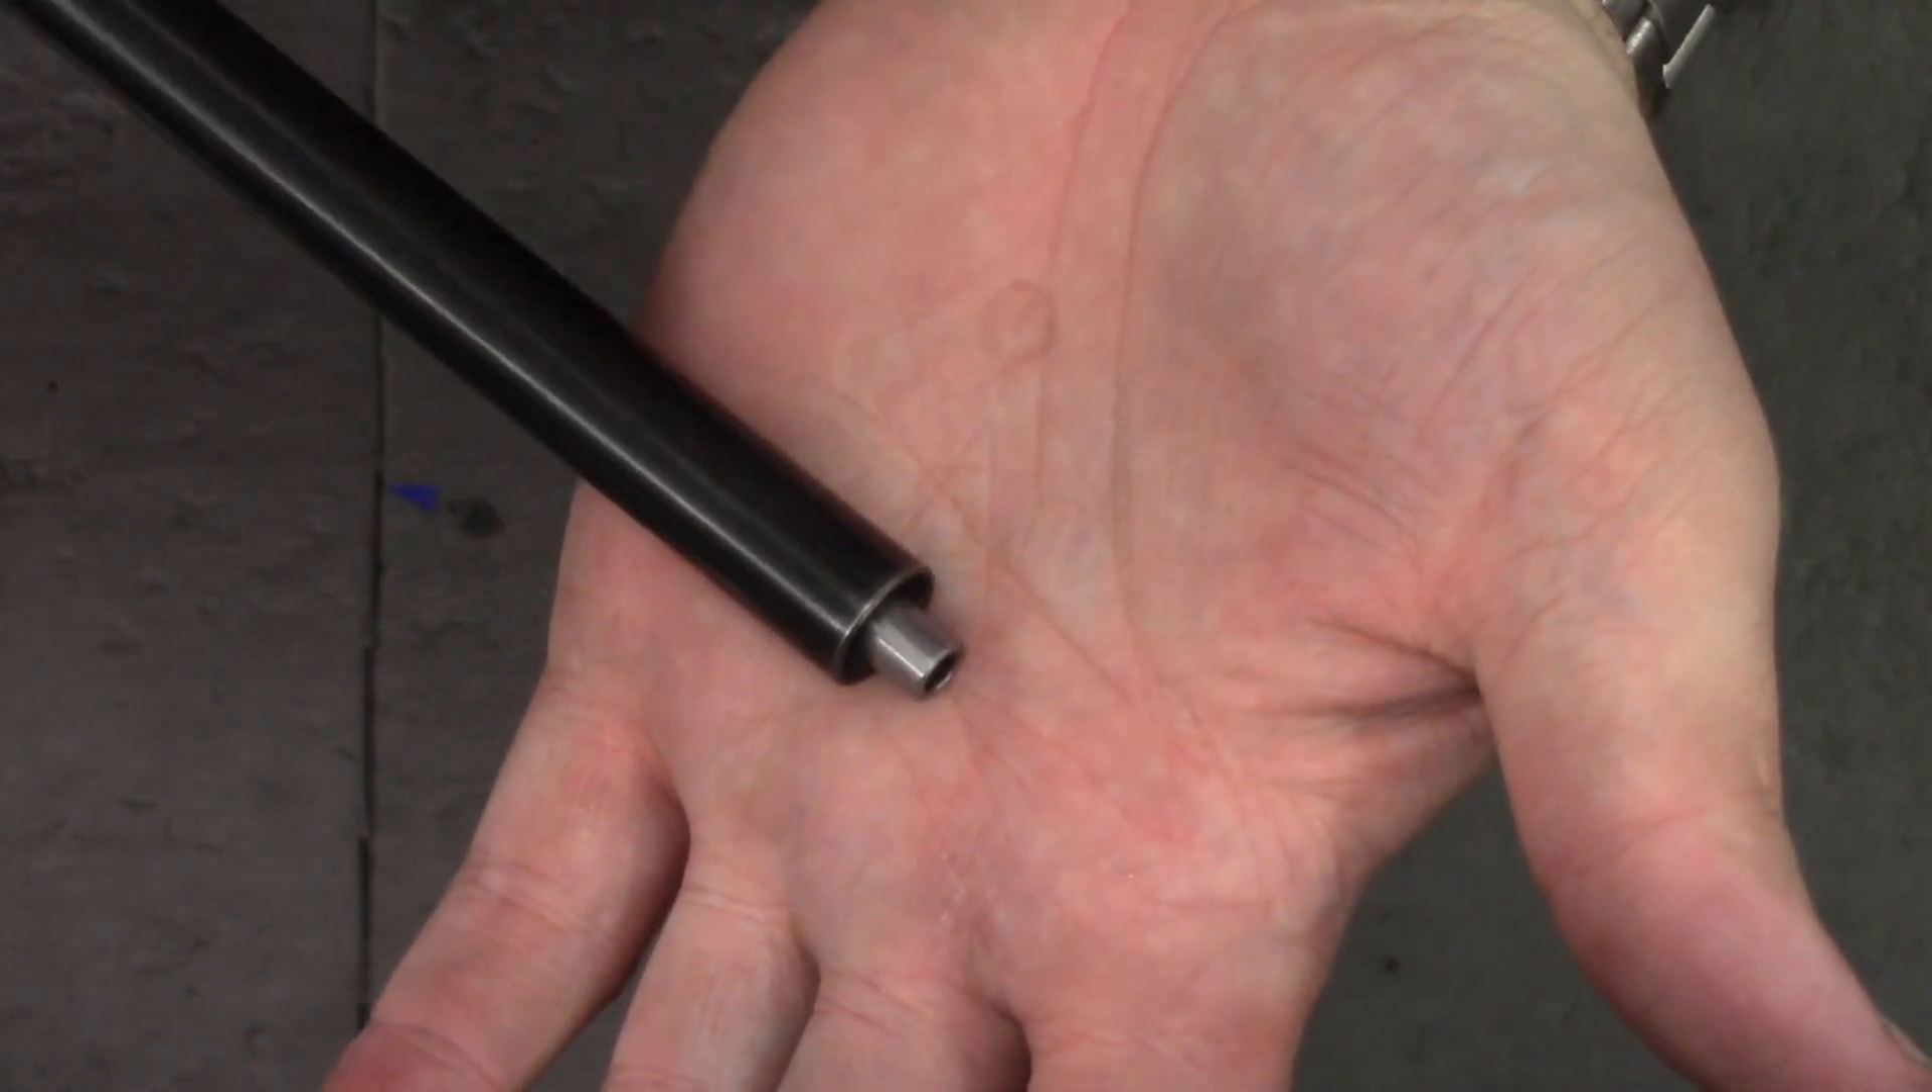There we see the liner sticking out the end.